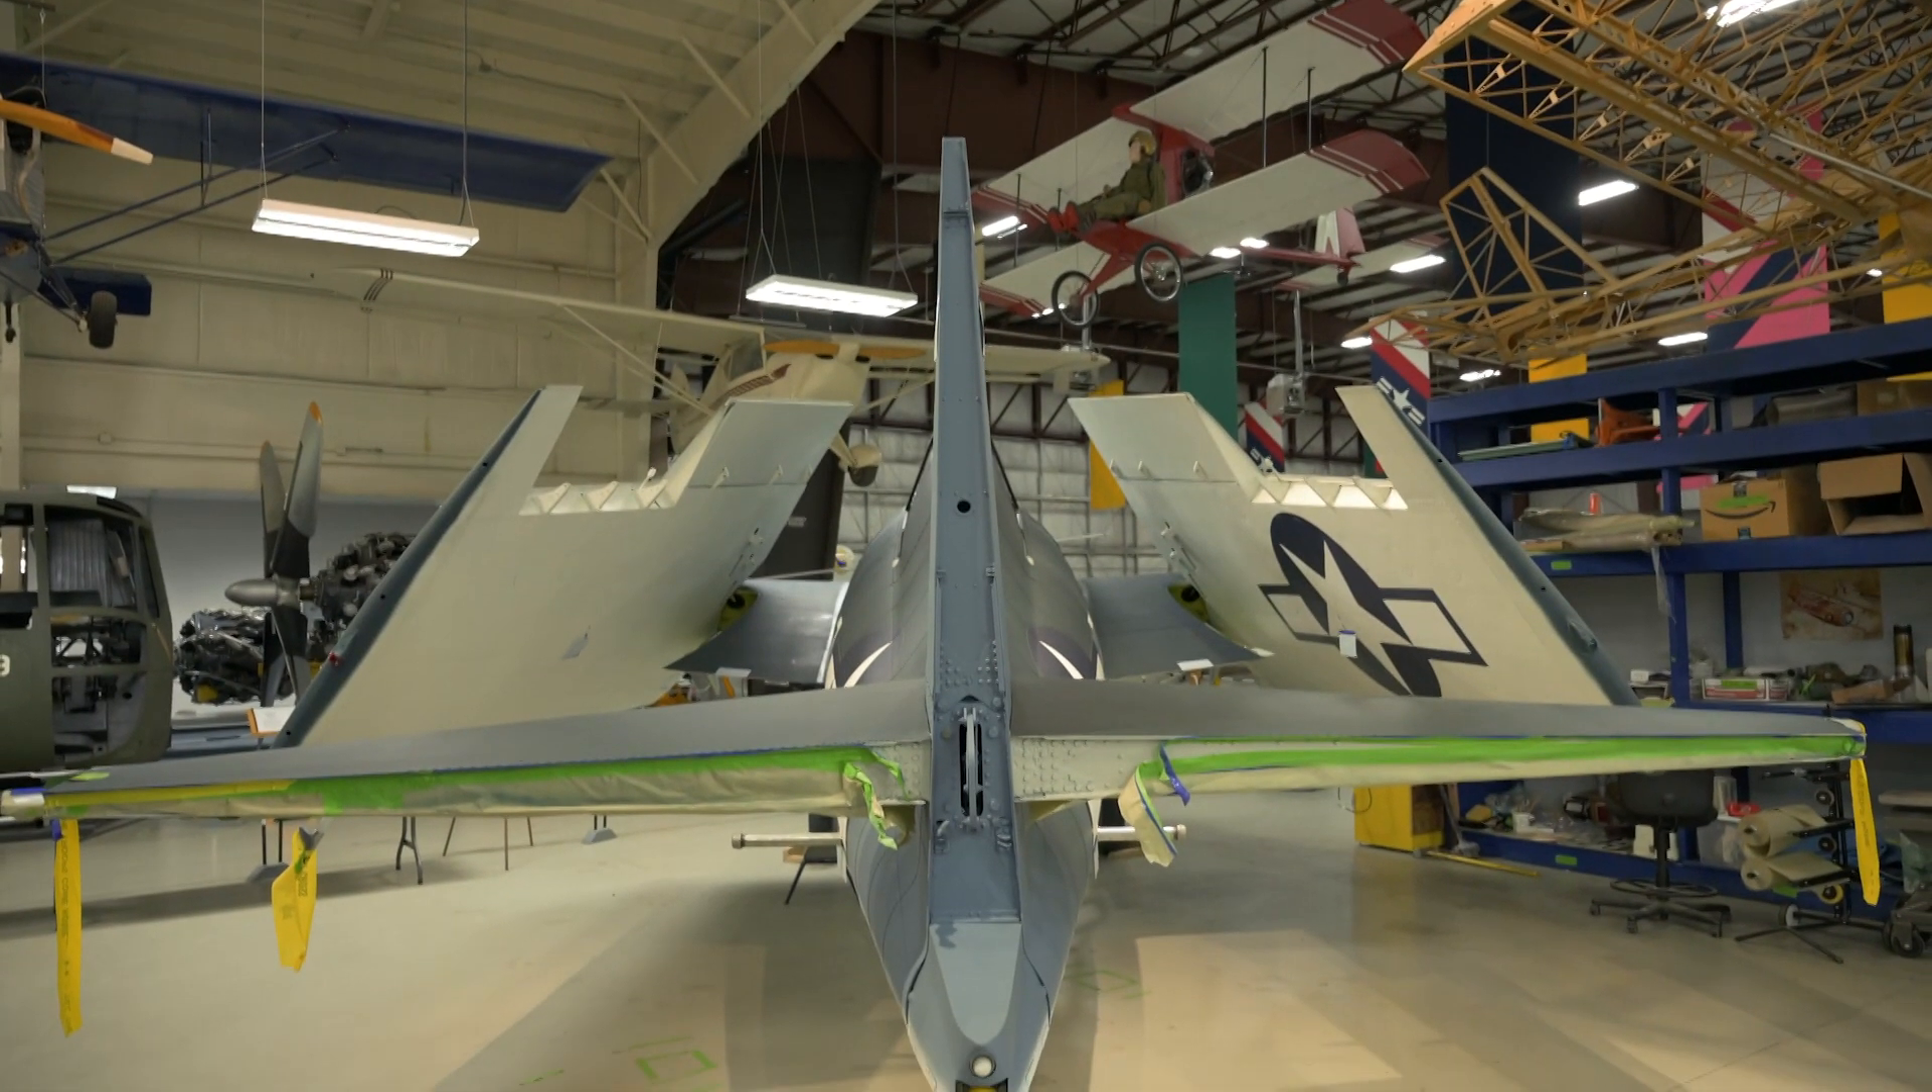Our Wildcat restoration now has both of its wings.